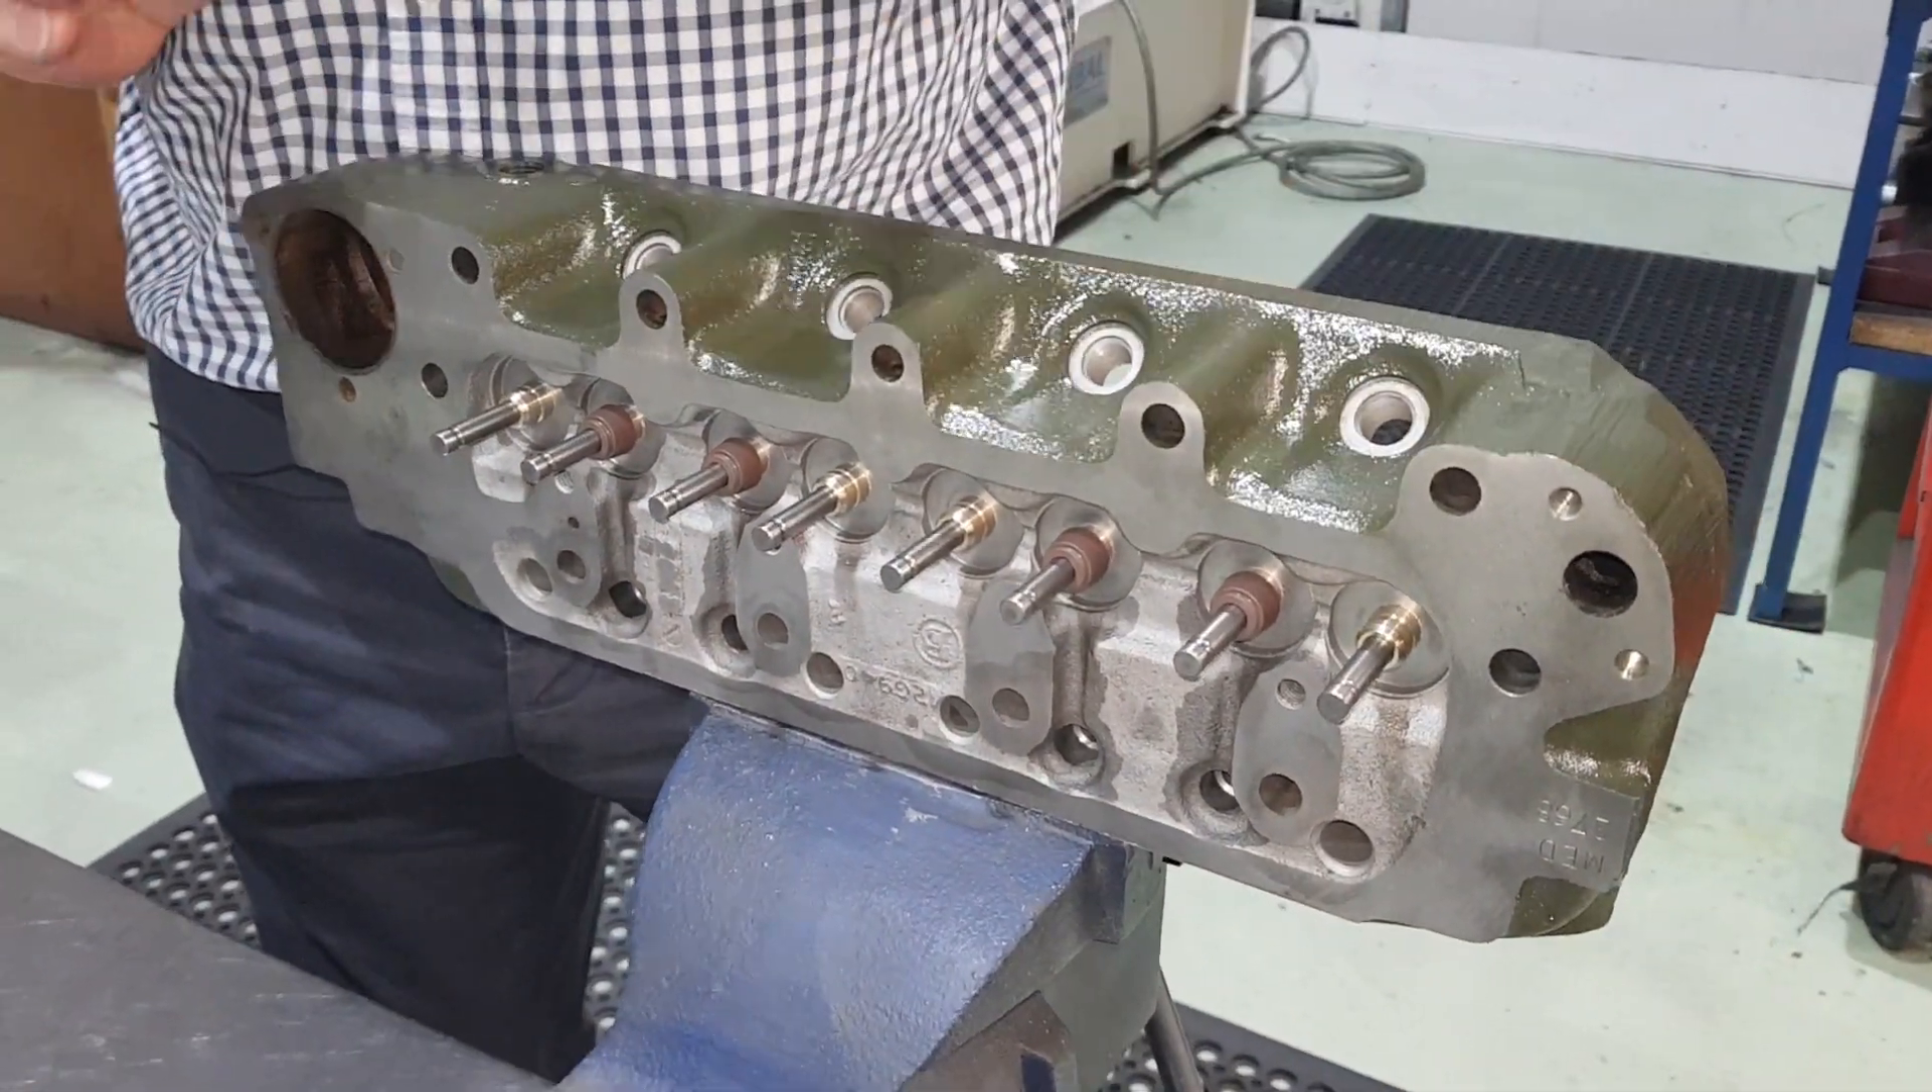This is a cylinder head that's finished just ready for the springs to go on.